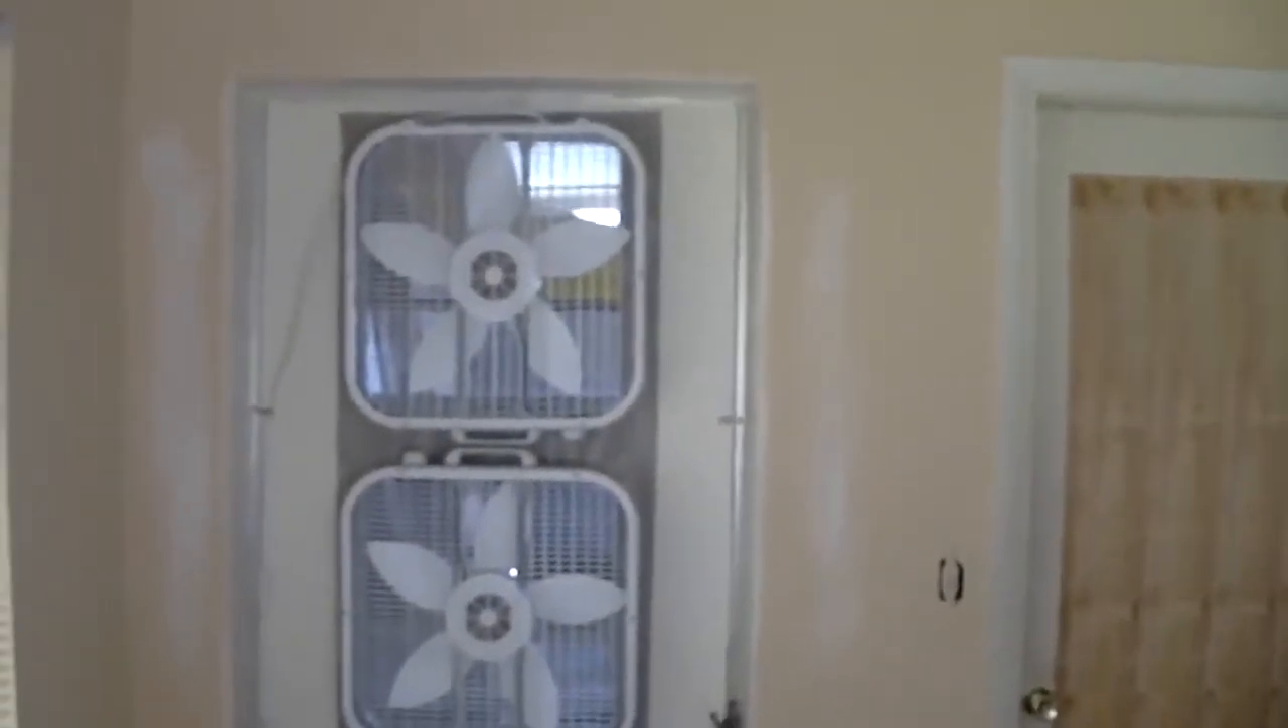Okay I have placed the fans in a window.